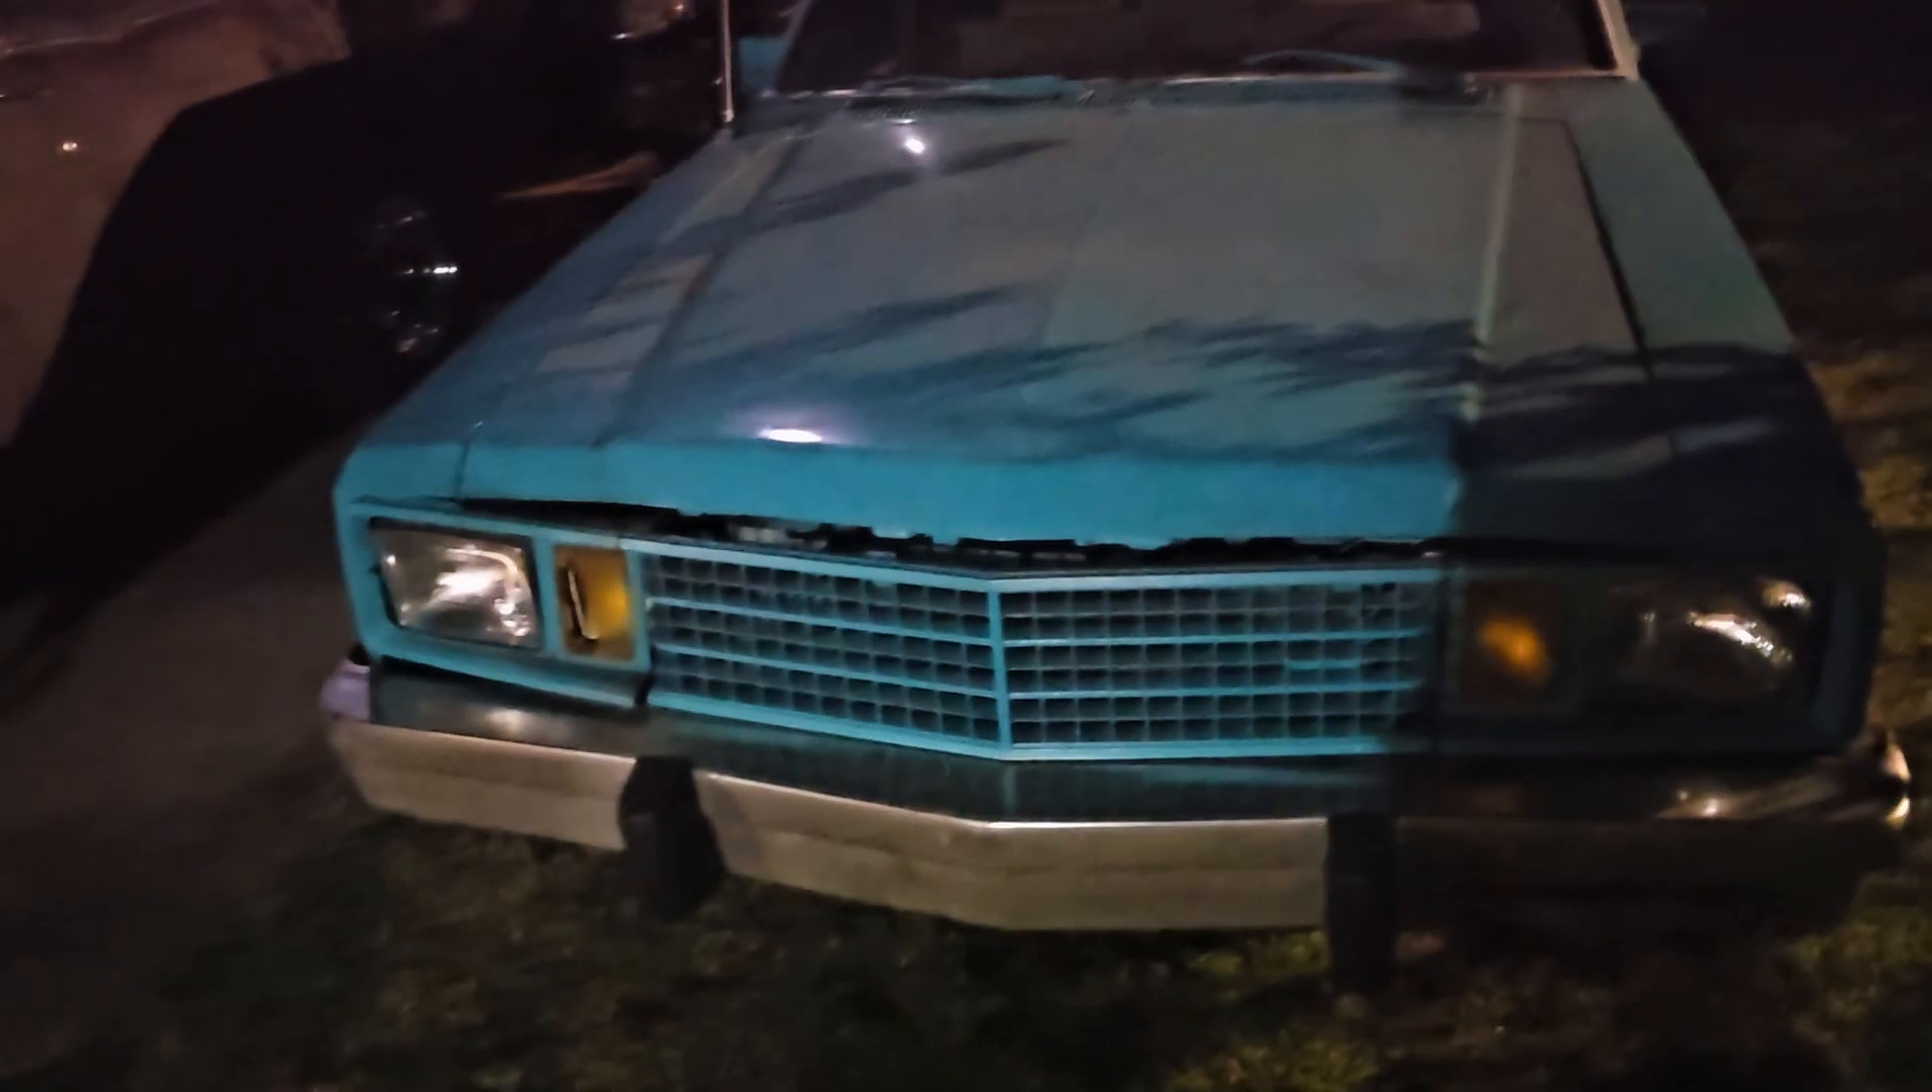As you can see, it's got a pretty spacious gap between the hood.